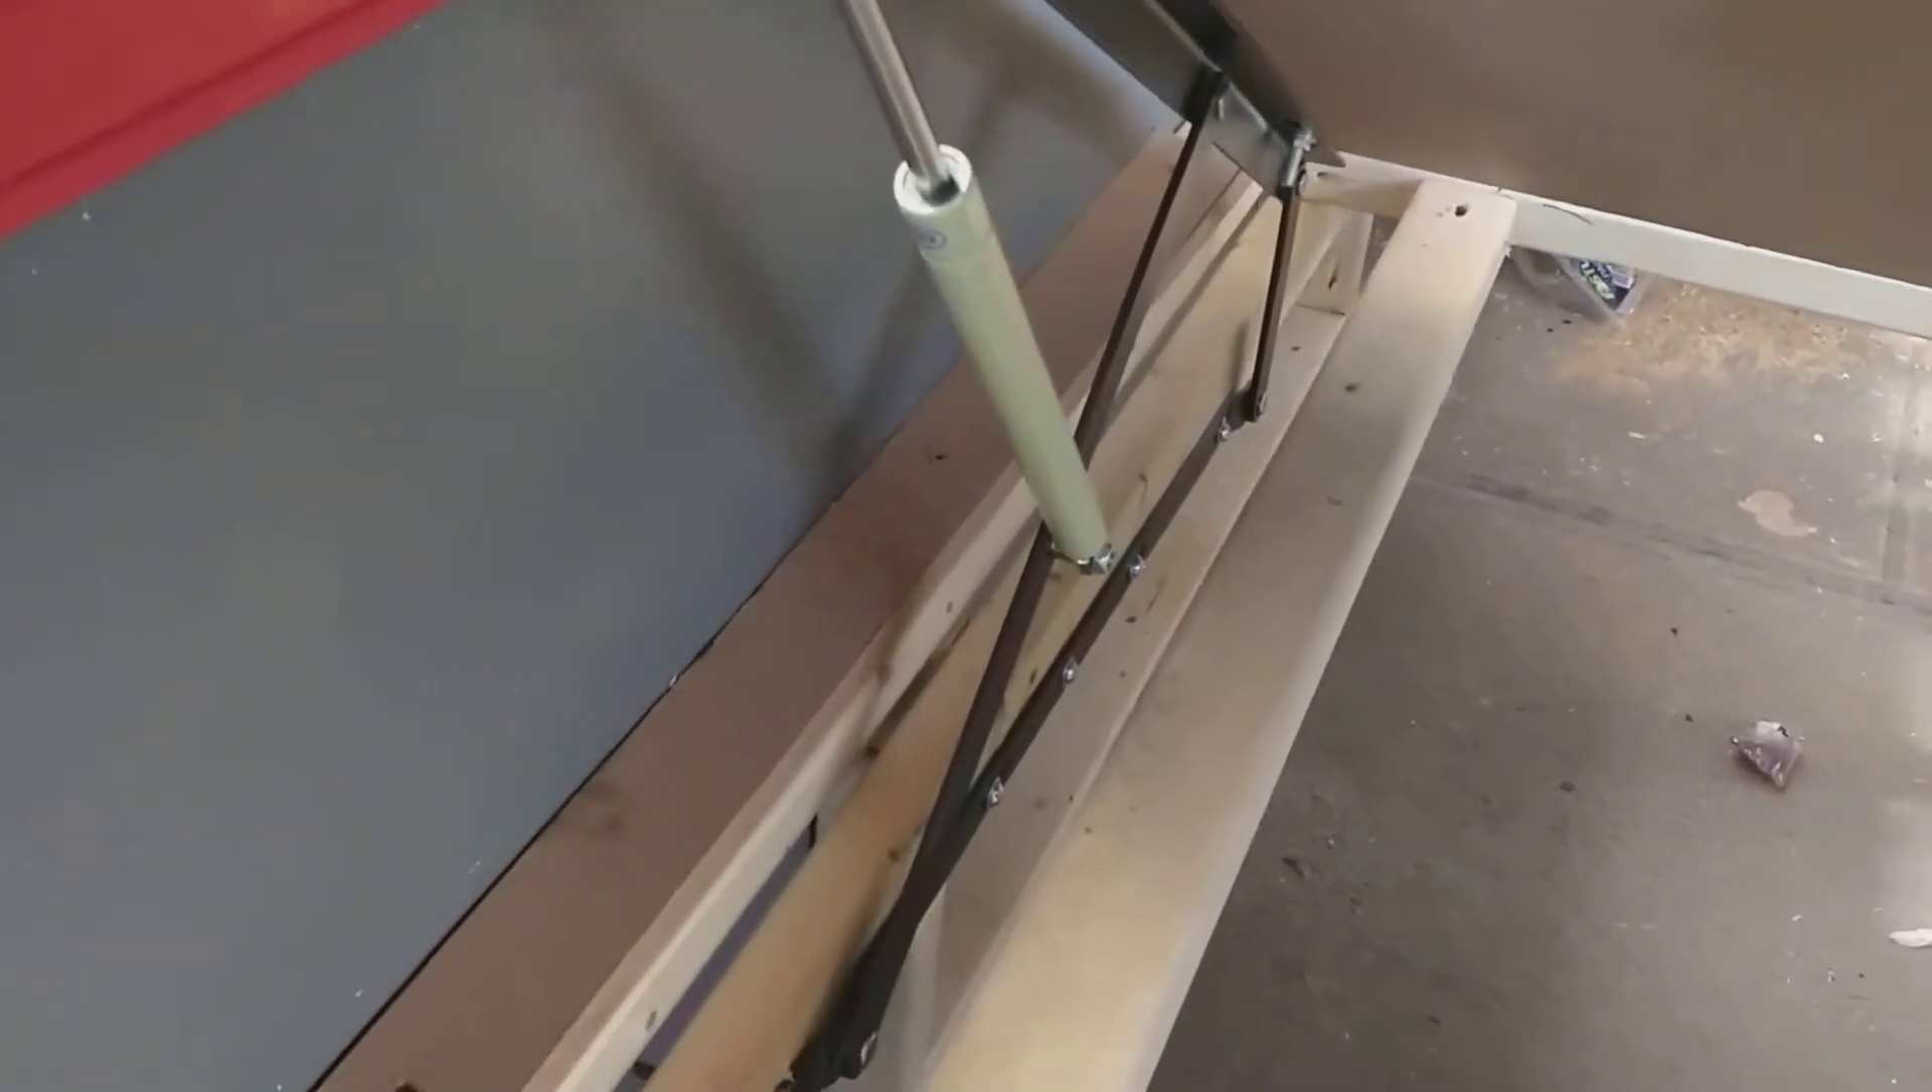I put a 2x3 in on the outside of the frame So the shock has something to Attach to.